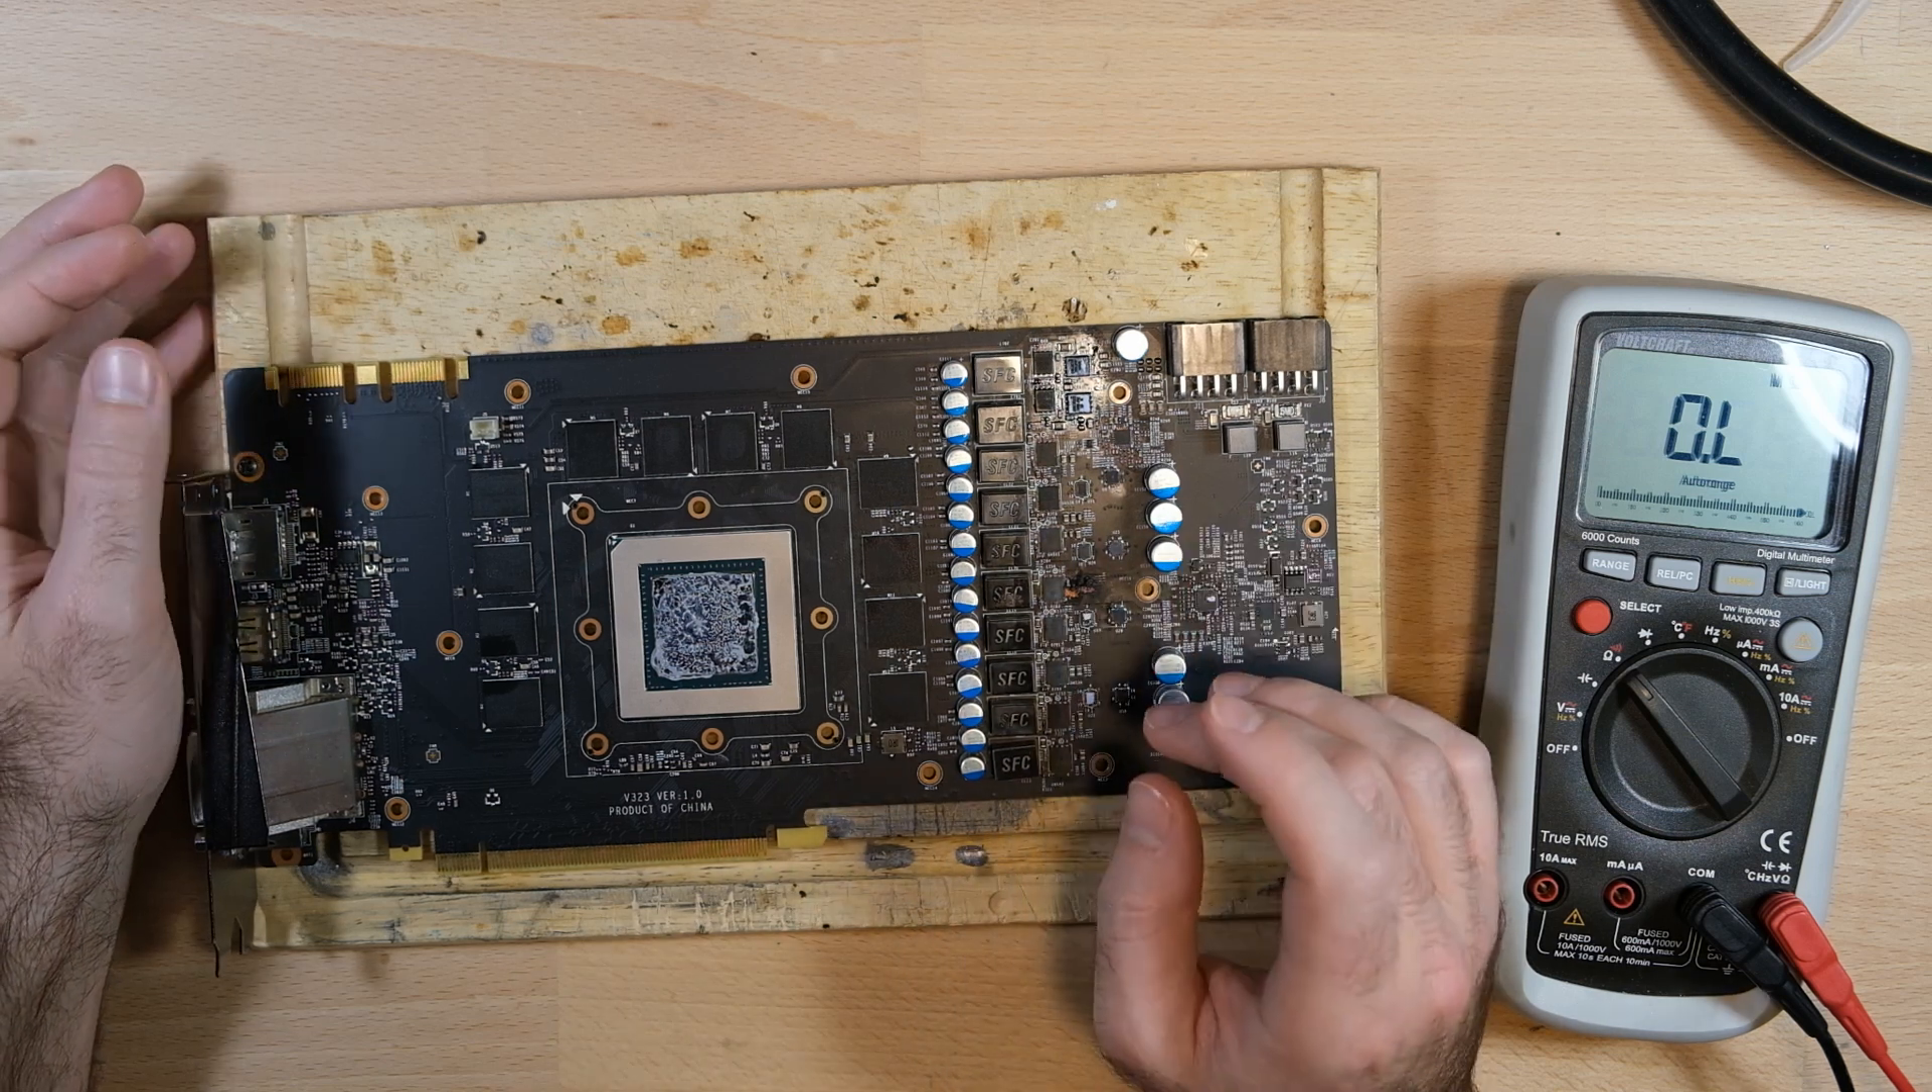We now have our heatsink off and we've got the card torn down.